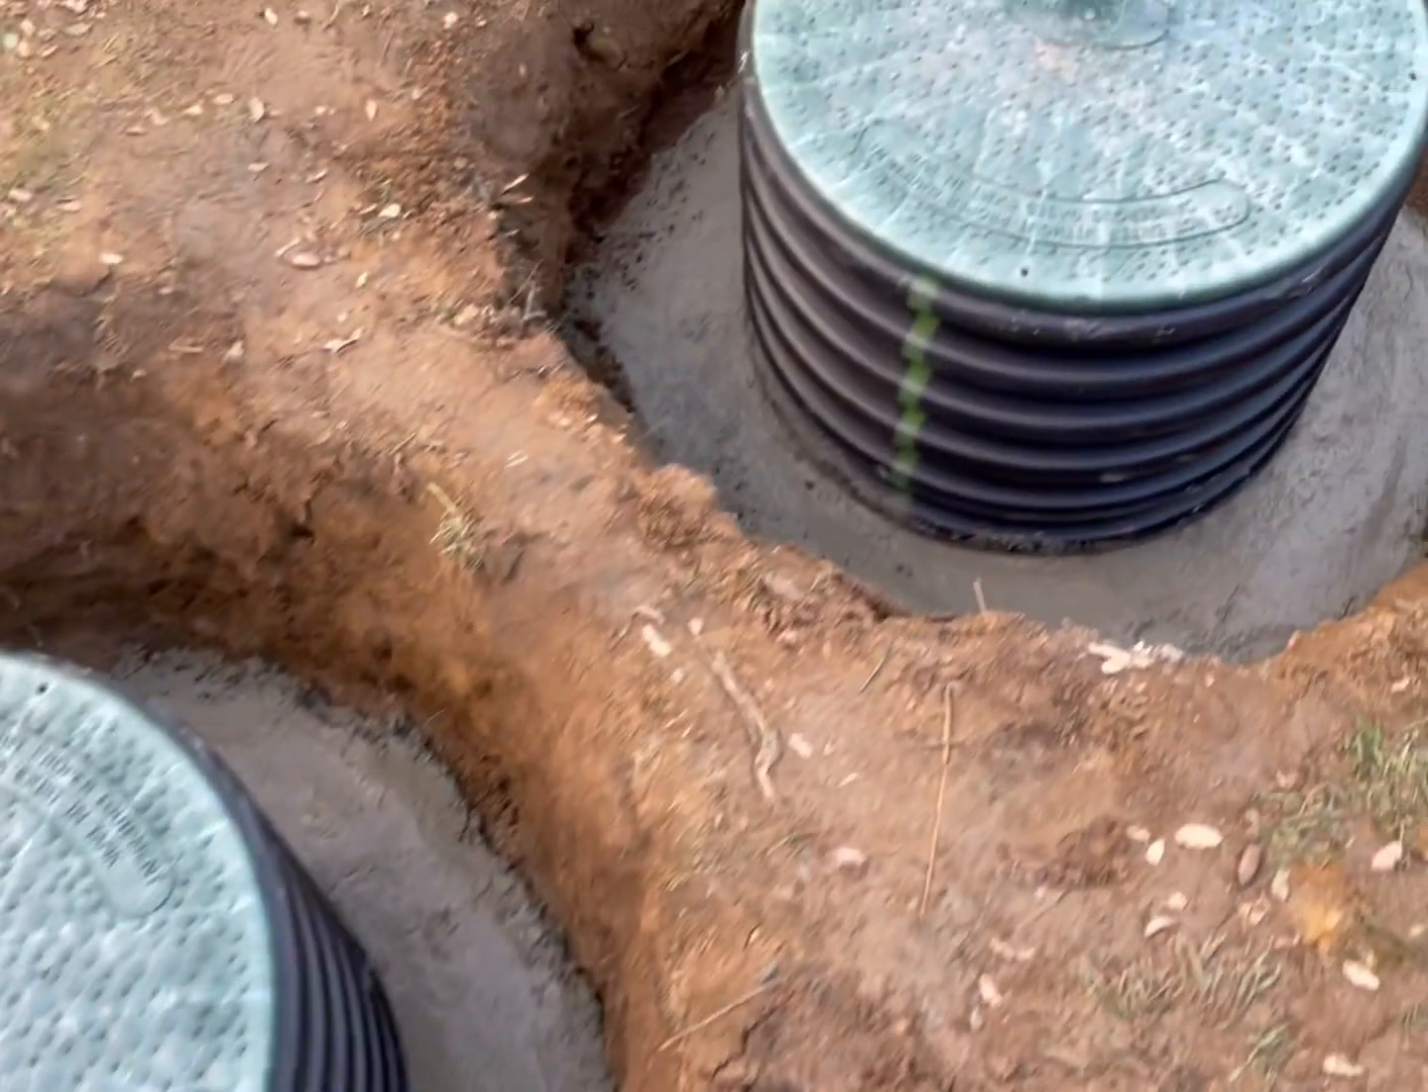We put about a four to six inch circumference of concrete around the risers and kind of smoothed out the edges so we could divert water if it were to seep down away from the actual riser base.